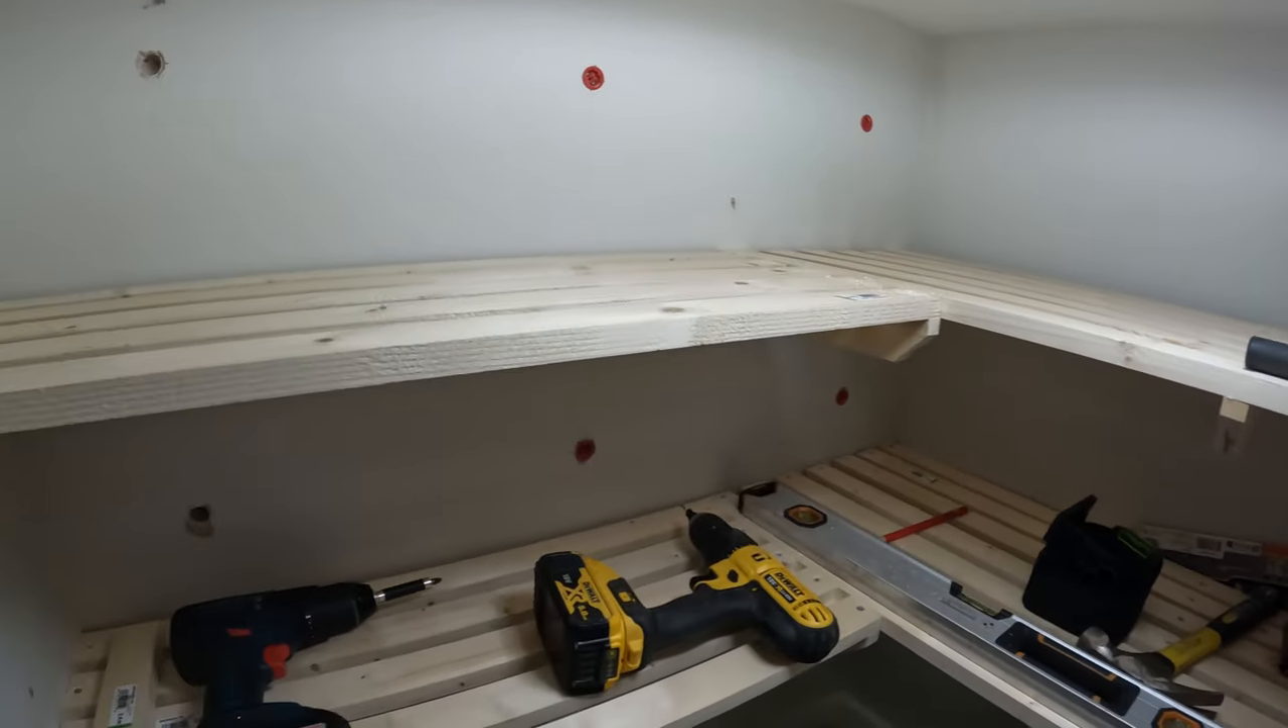We've got the shelf going all the way around.